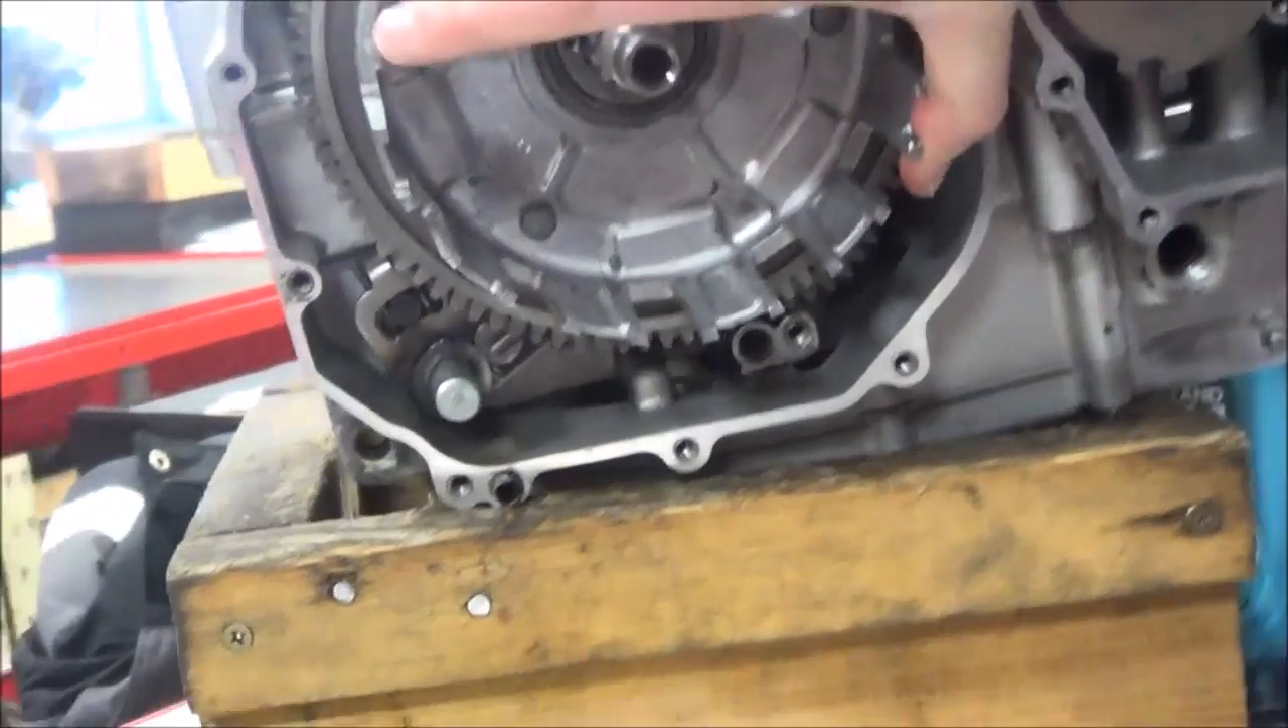Set it in, and now my clutch basket is in place here.